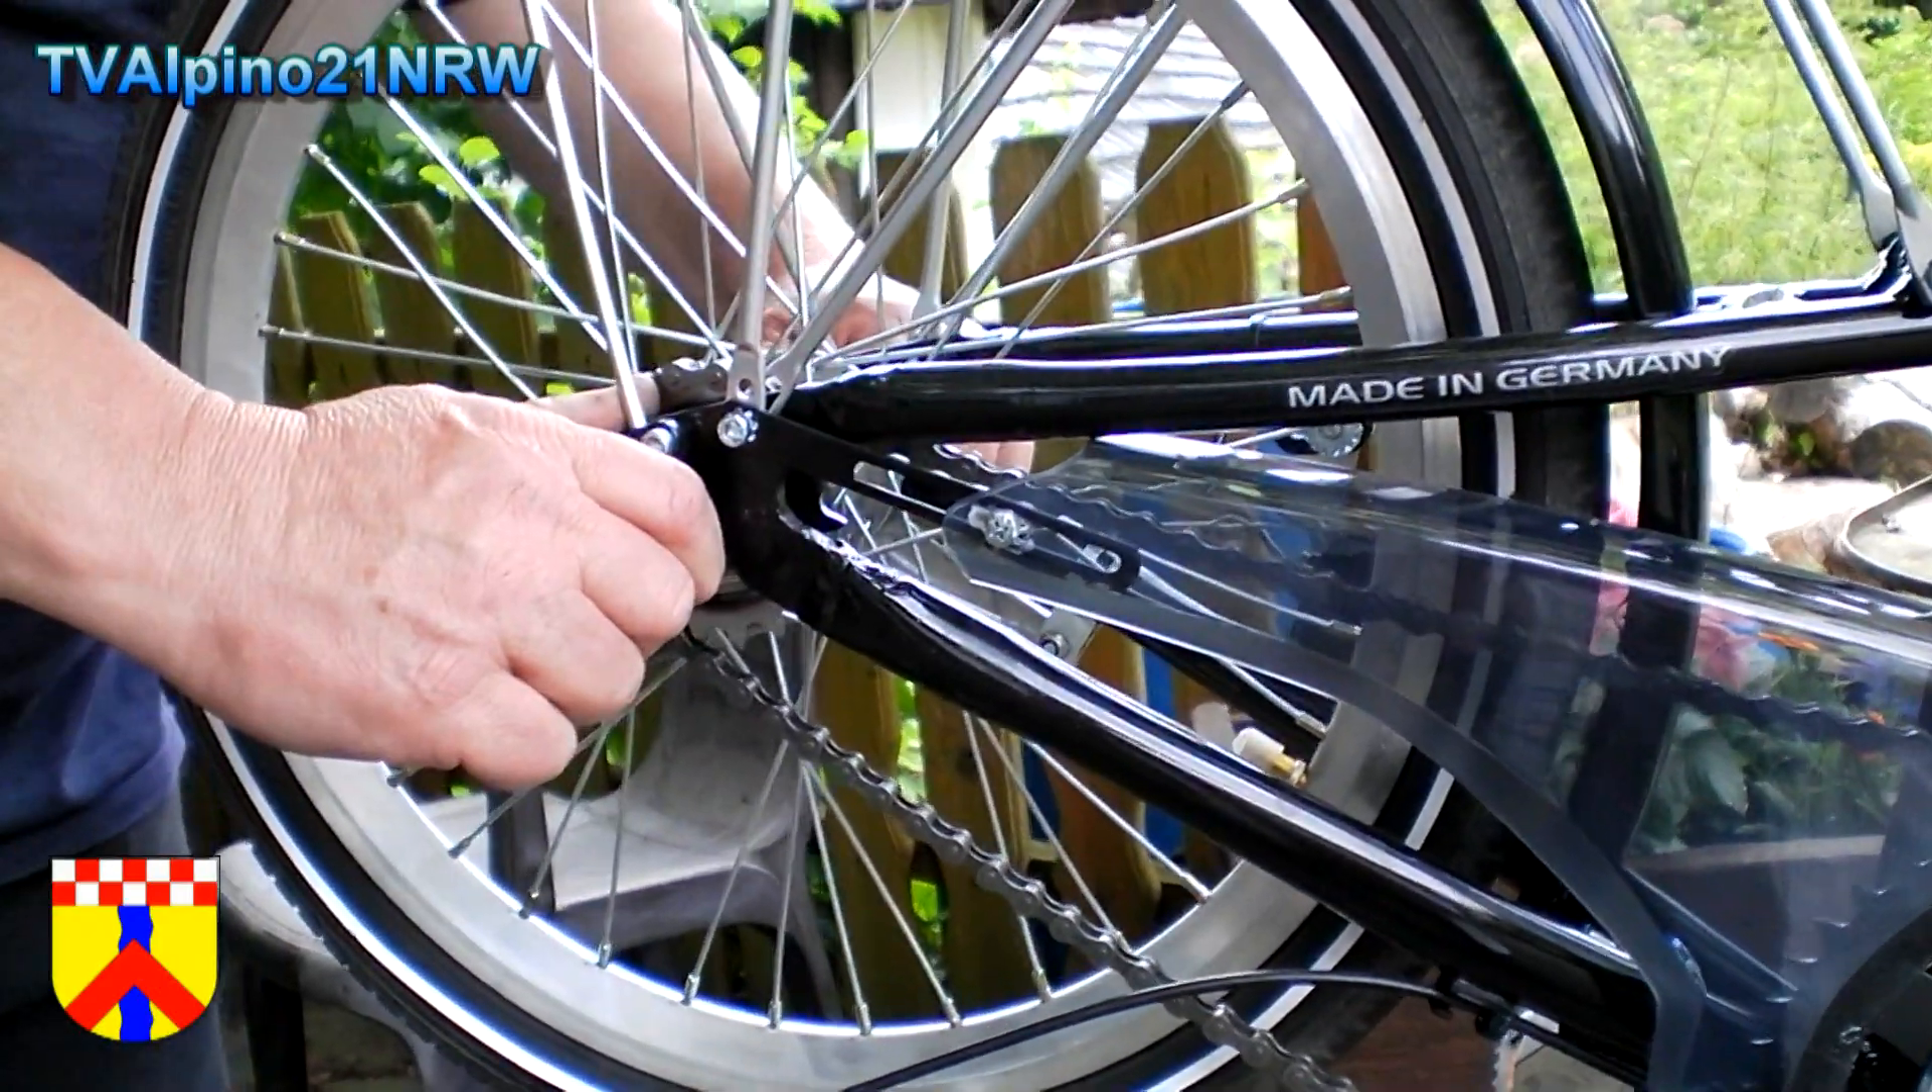So, jetzt haben wir das Rad wieder drin.